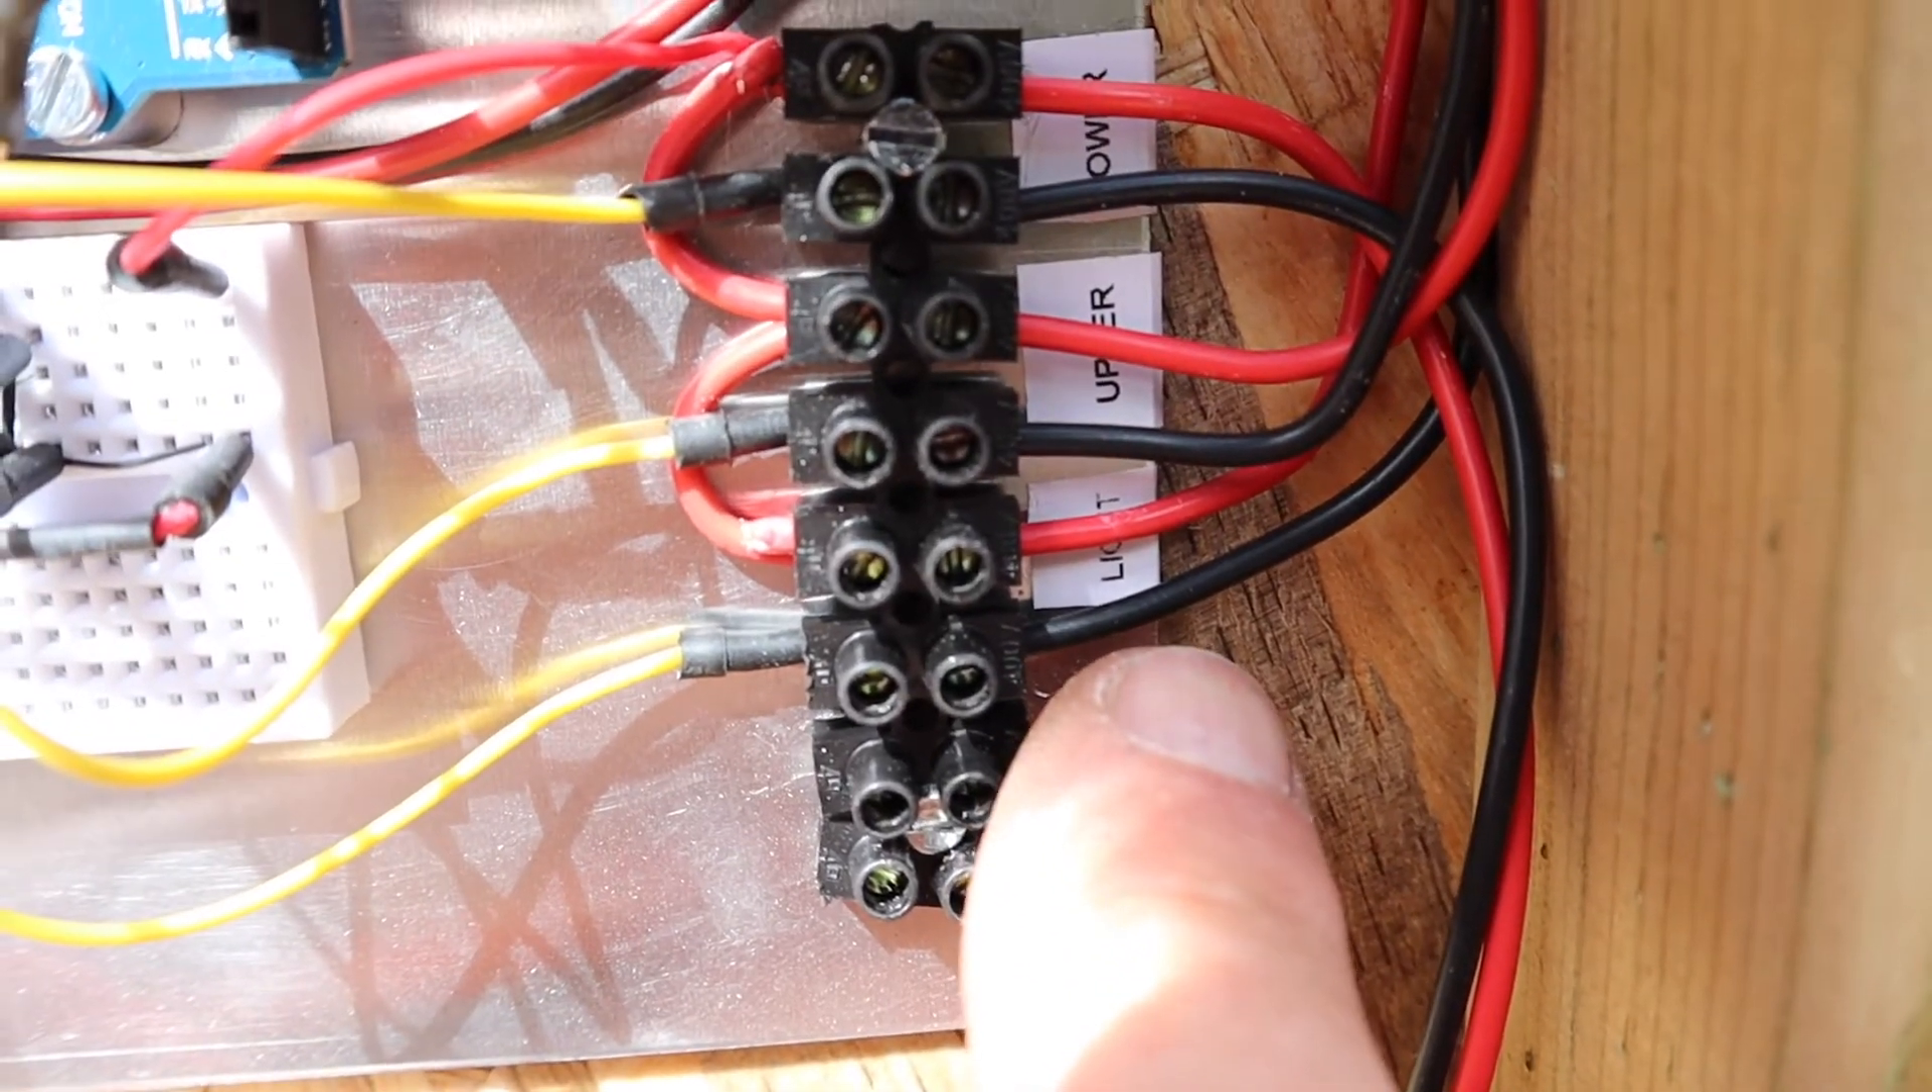So the lower switch, the upper switch and the photoresistor are all connected in. I haven't connected the motor yet.